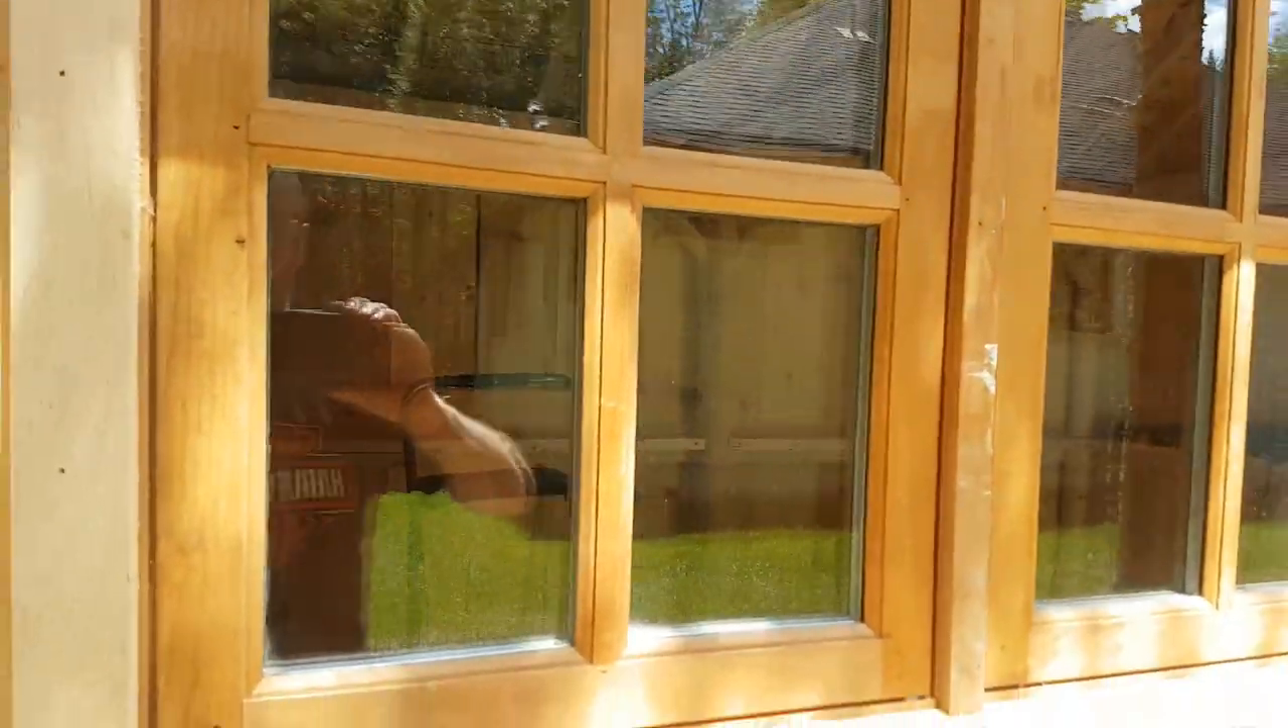So all the woods up. All the trims up. The windows in.